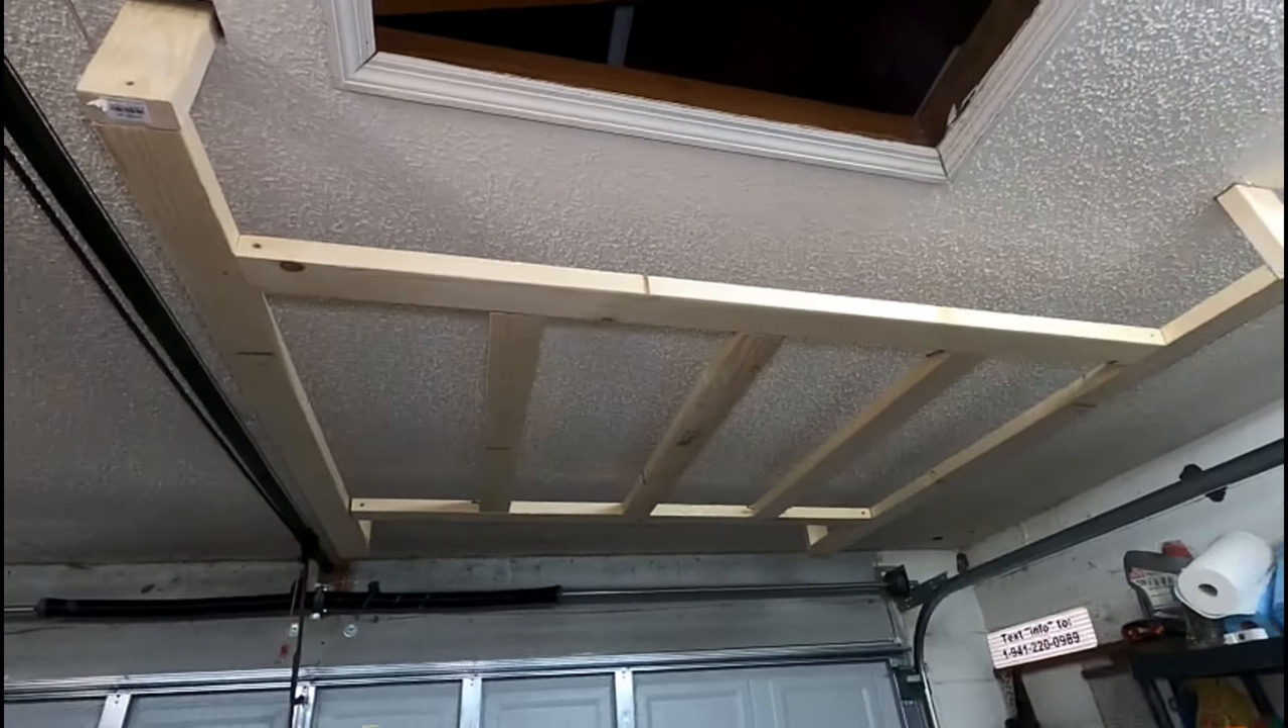So I ultimately went with two braces from the main anchors on the sides and then three across the middle here.